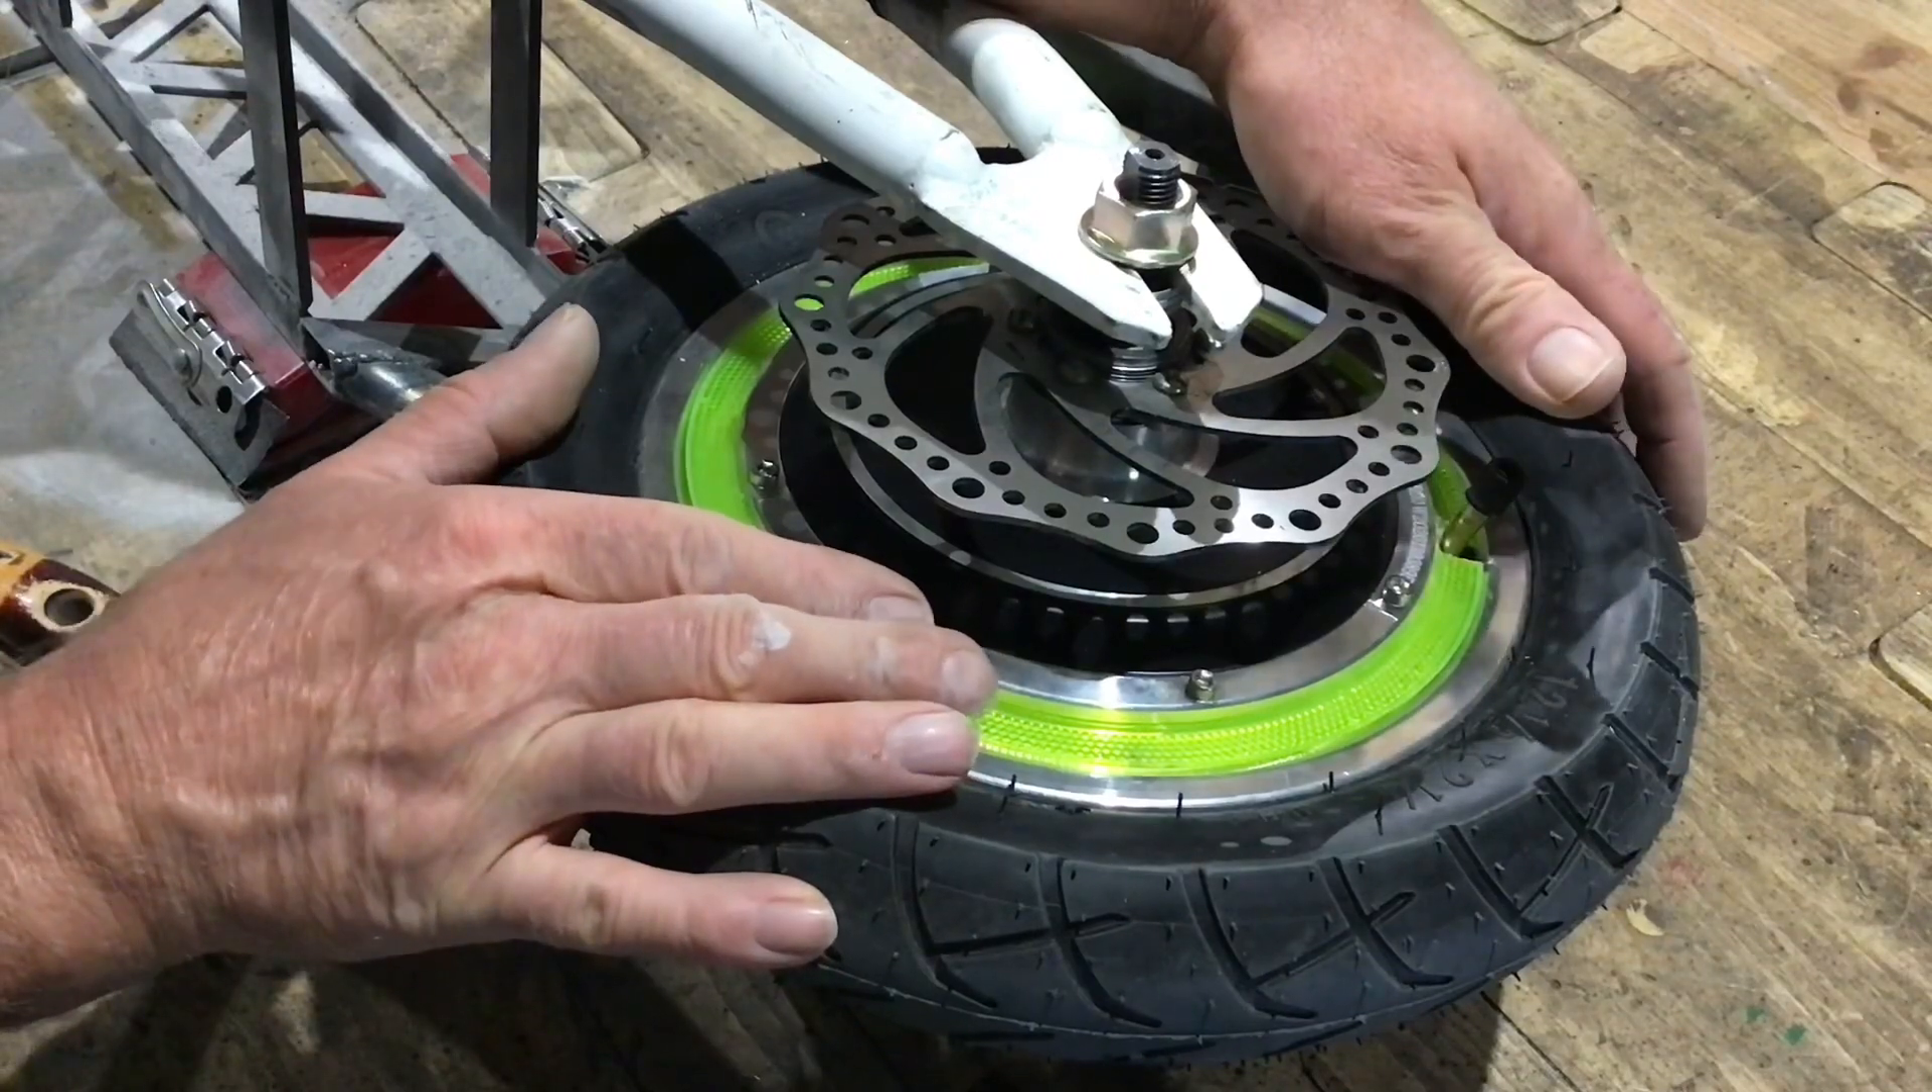I've fitted the disc to the wheel and you'll notice I've fitted it on the left hand side.